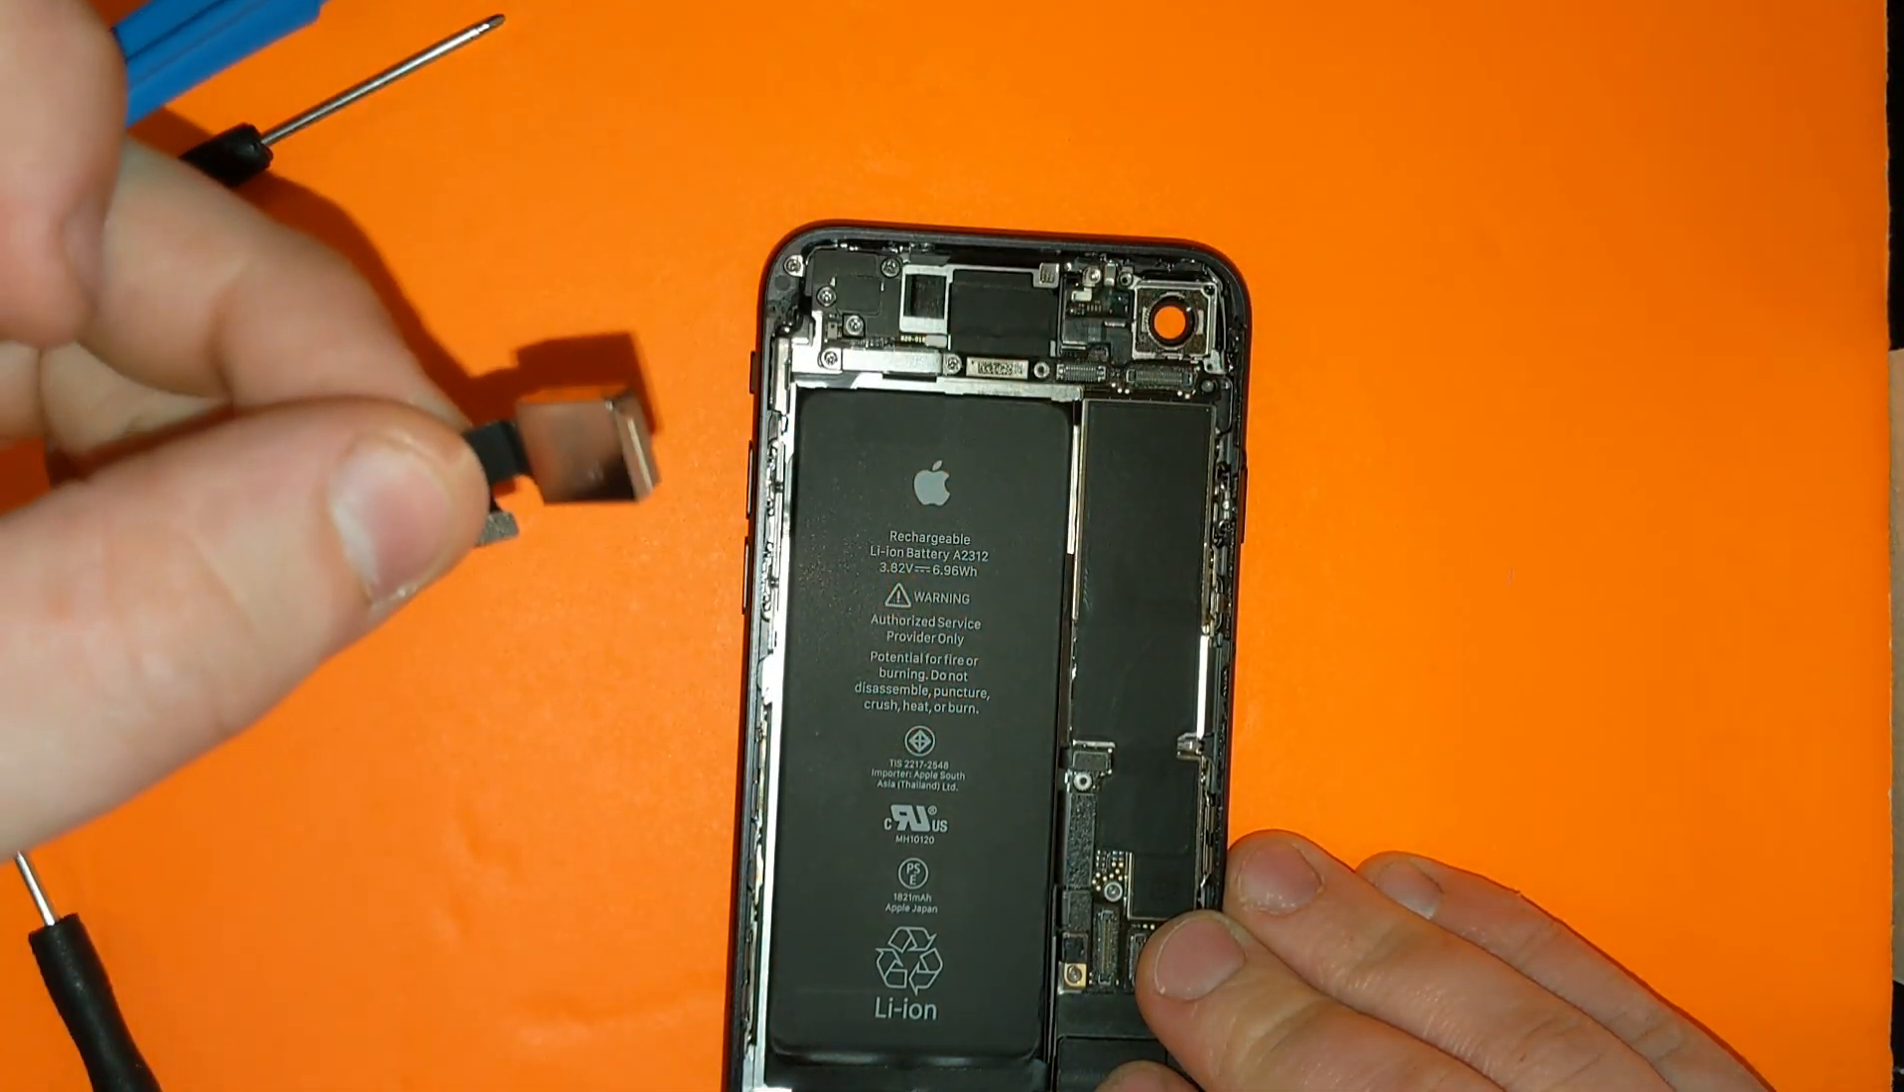As you can see, the camera just came off.